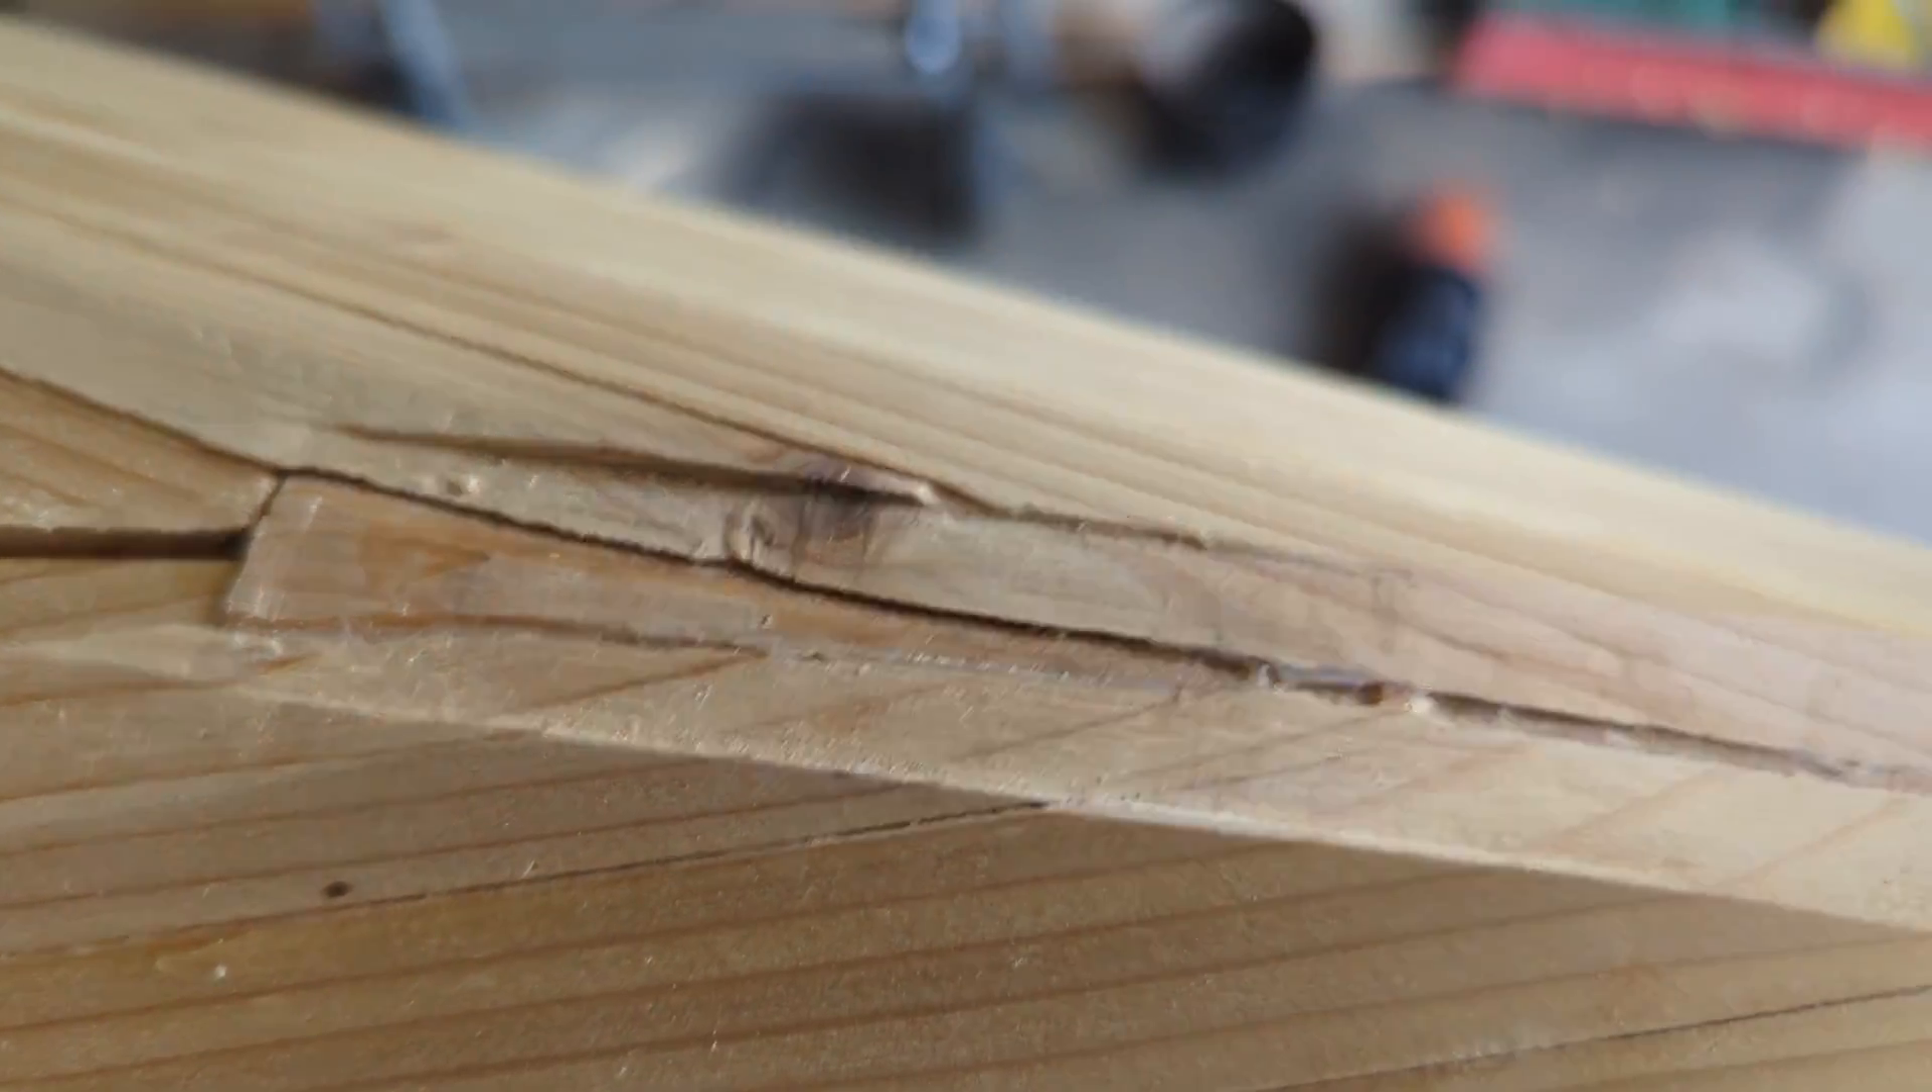And there's some Gaps where It didn't glue Very well From the wall To the inner stem.